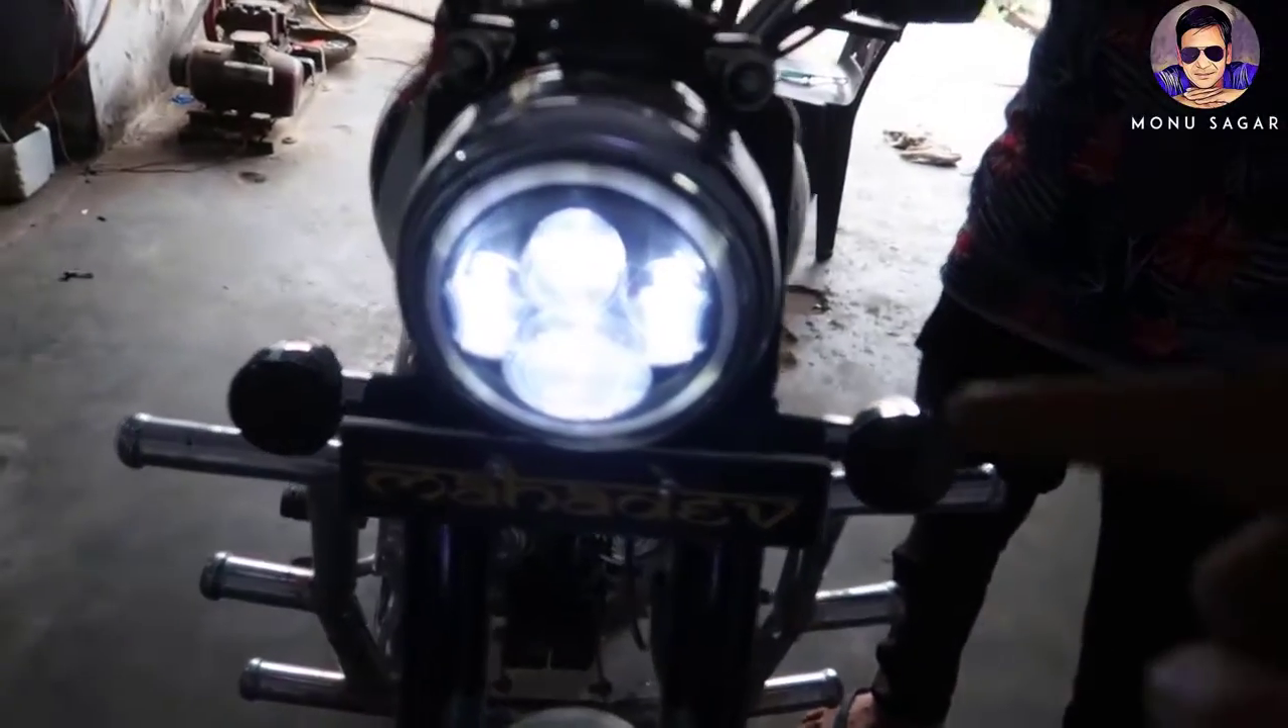तो यह है लाइट फिट हो चुके।